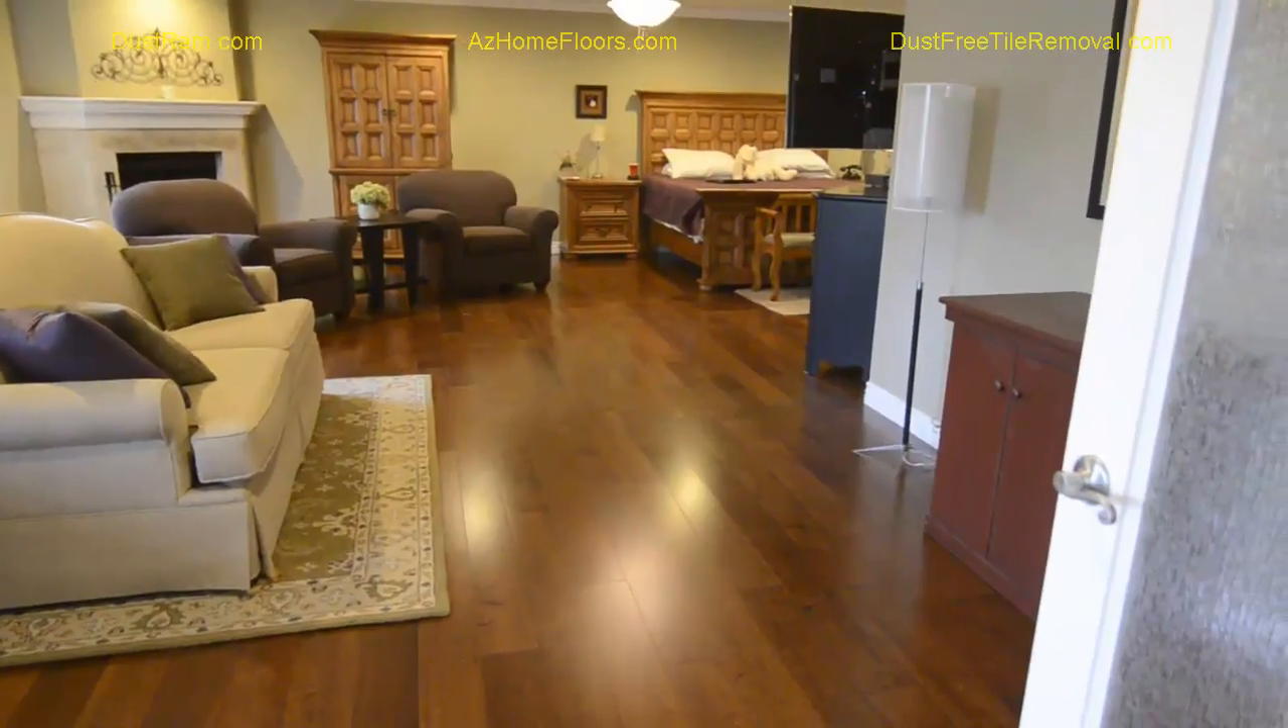Well, this is the completed master bedroom area. As you can see, it has completely changed the whole look, having this wood floor in here.